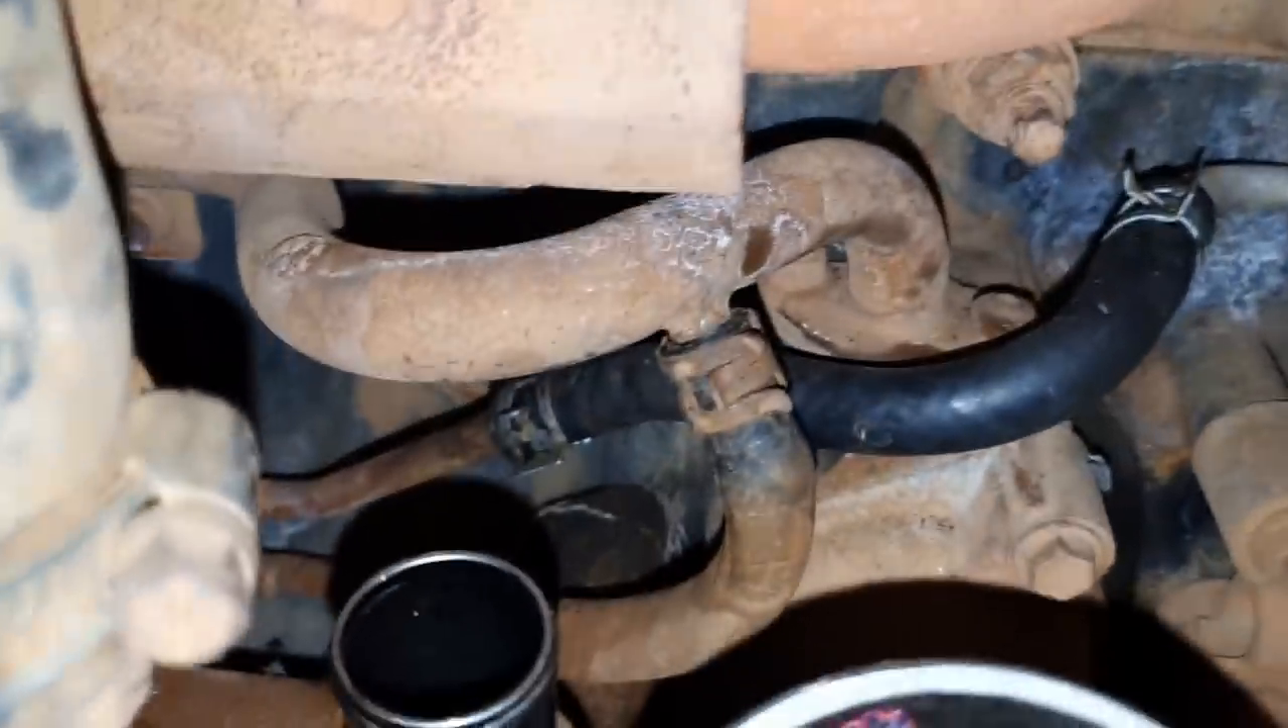Olha lá. A mangueira tá no lugar.